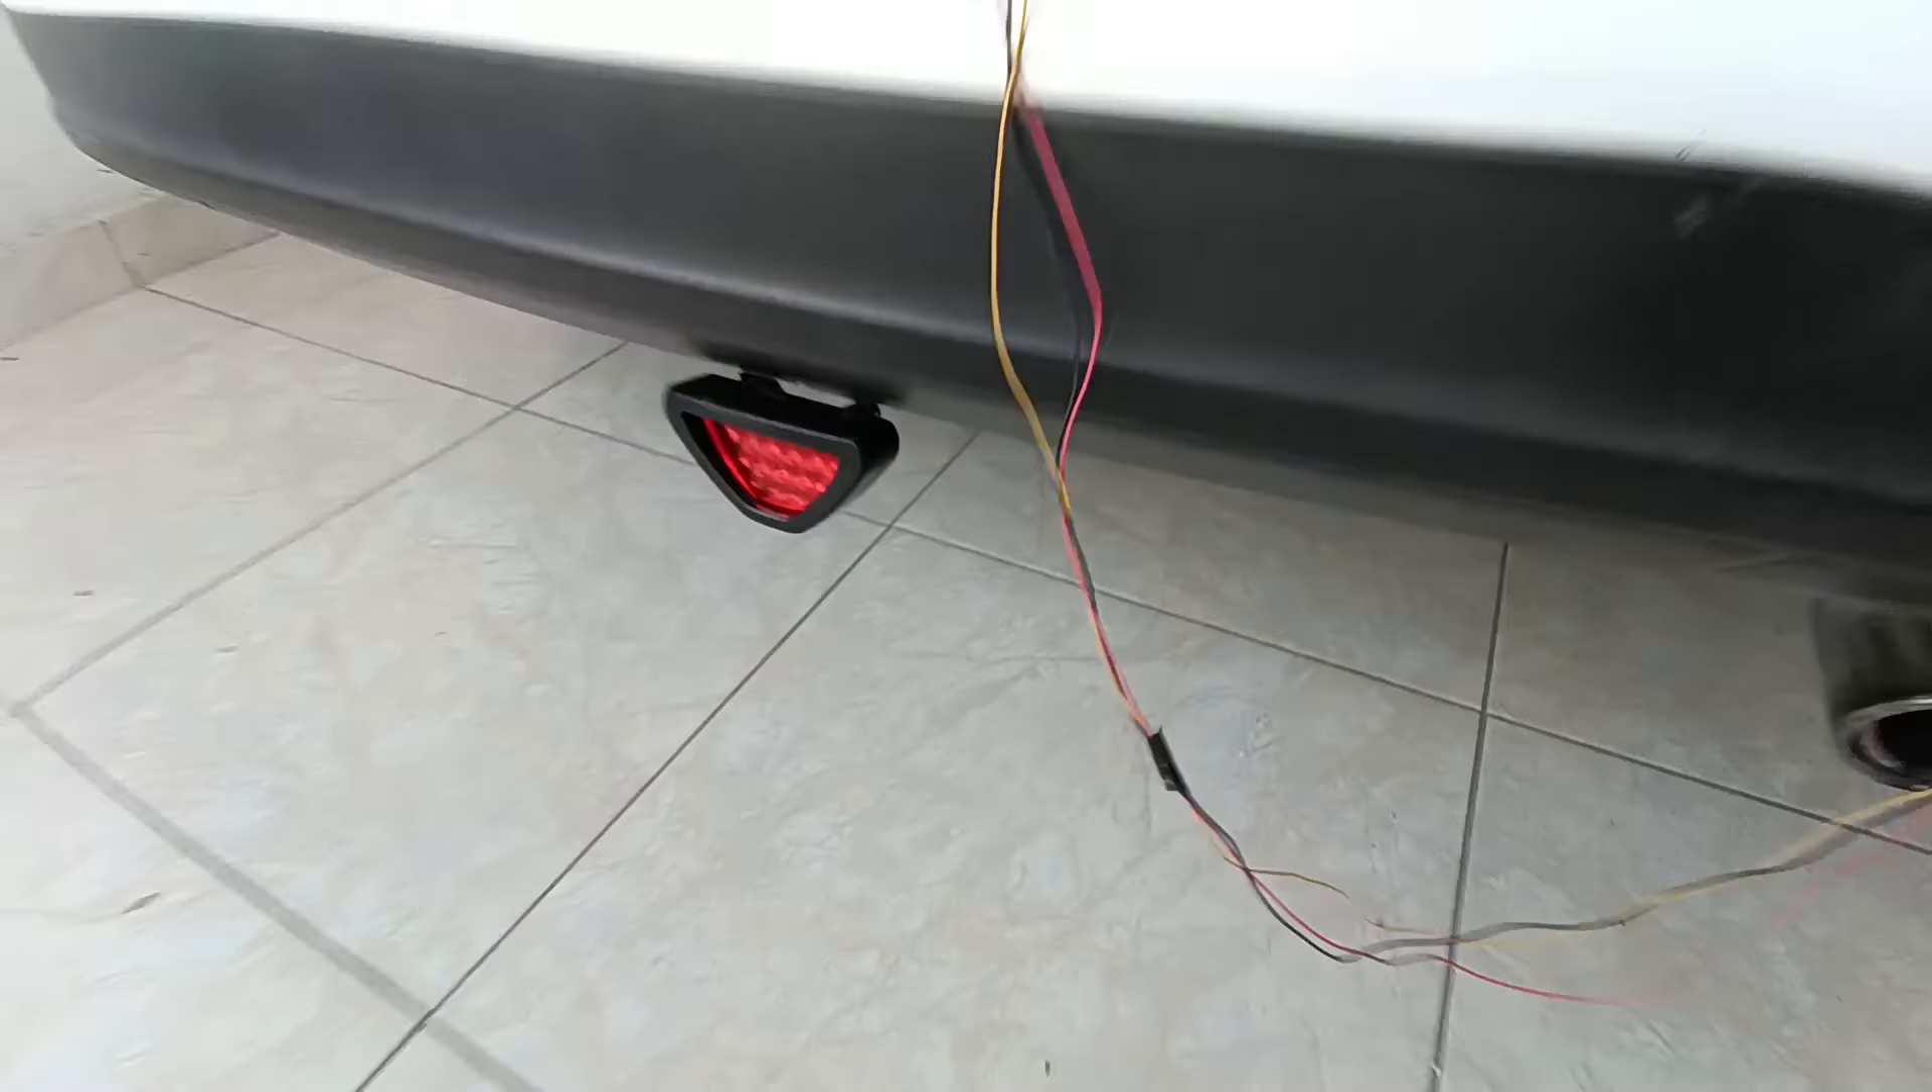Bien, ya tengo instalada La luz de stop estroboscópica Ya pasé el cable.